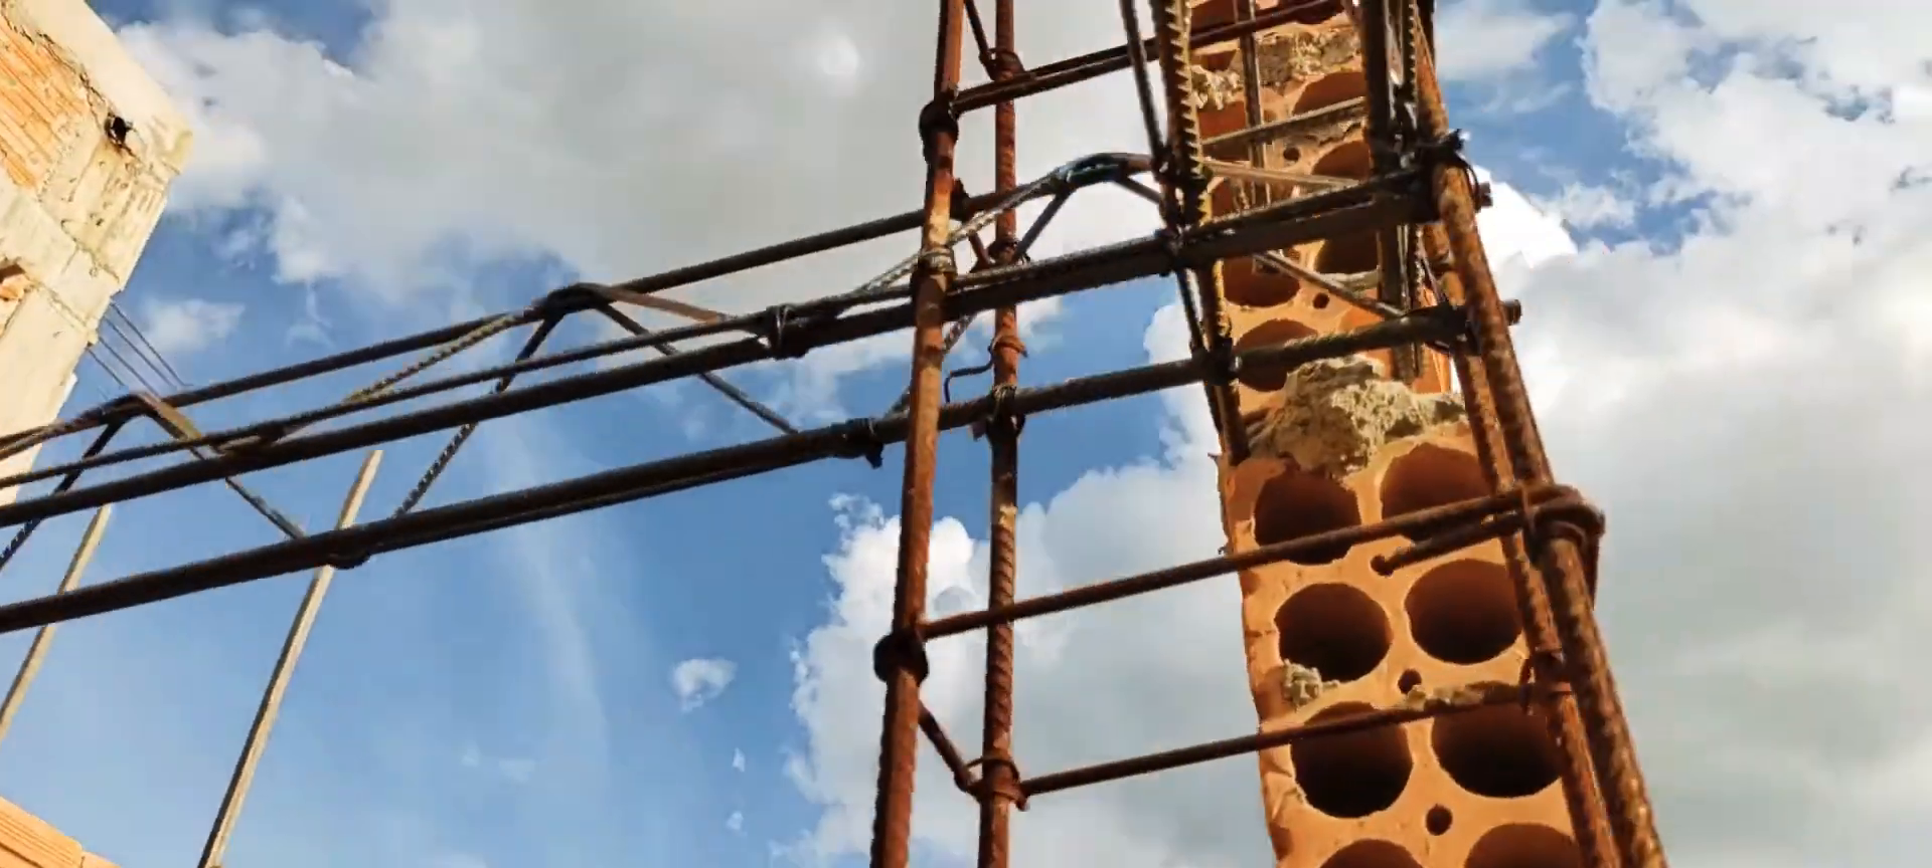Então, eu já estou com as ferragens, né? Colocada.